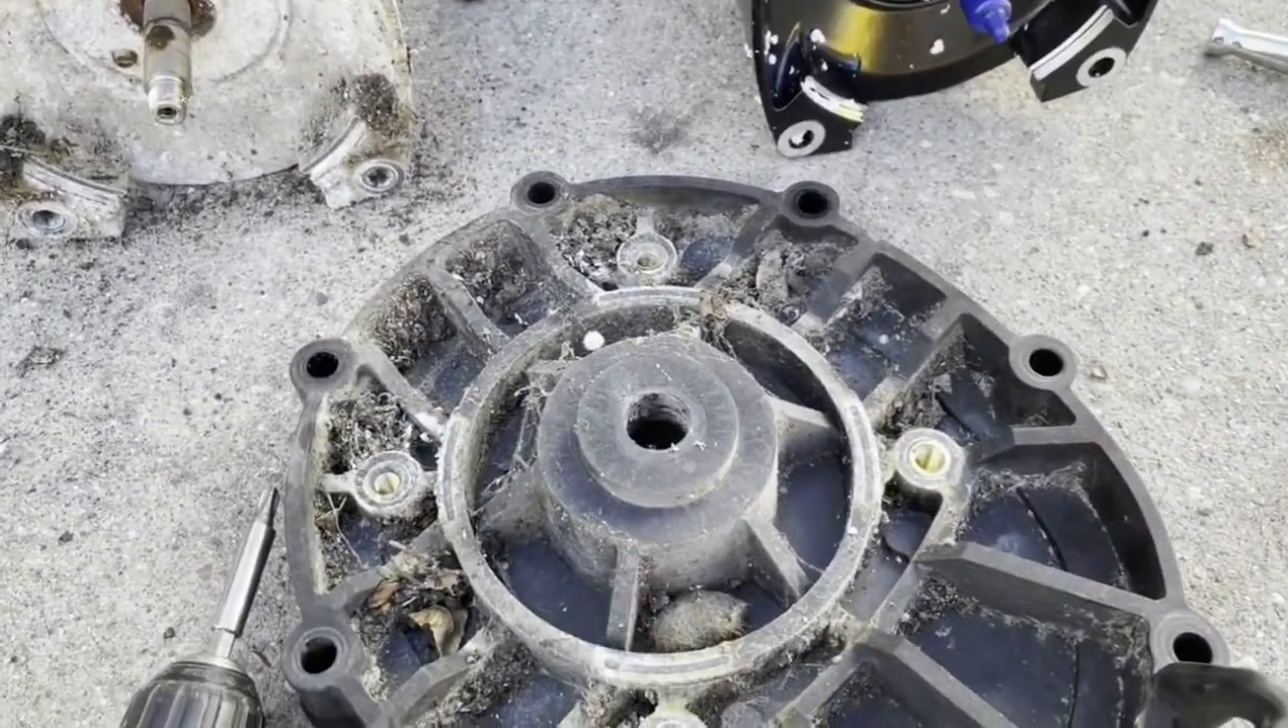So I removed the motor from the housing you can see a lot of dirt and even some animals in it.